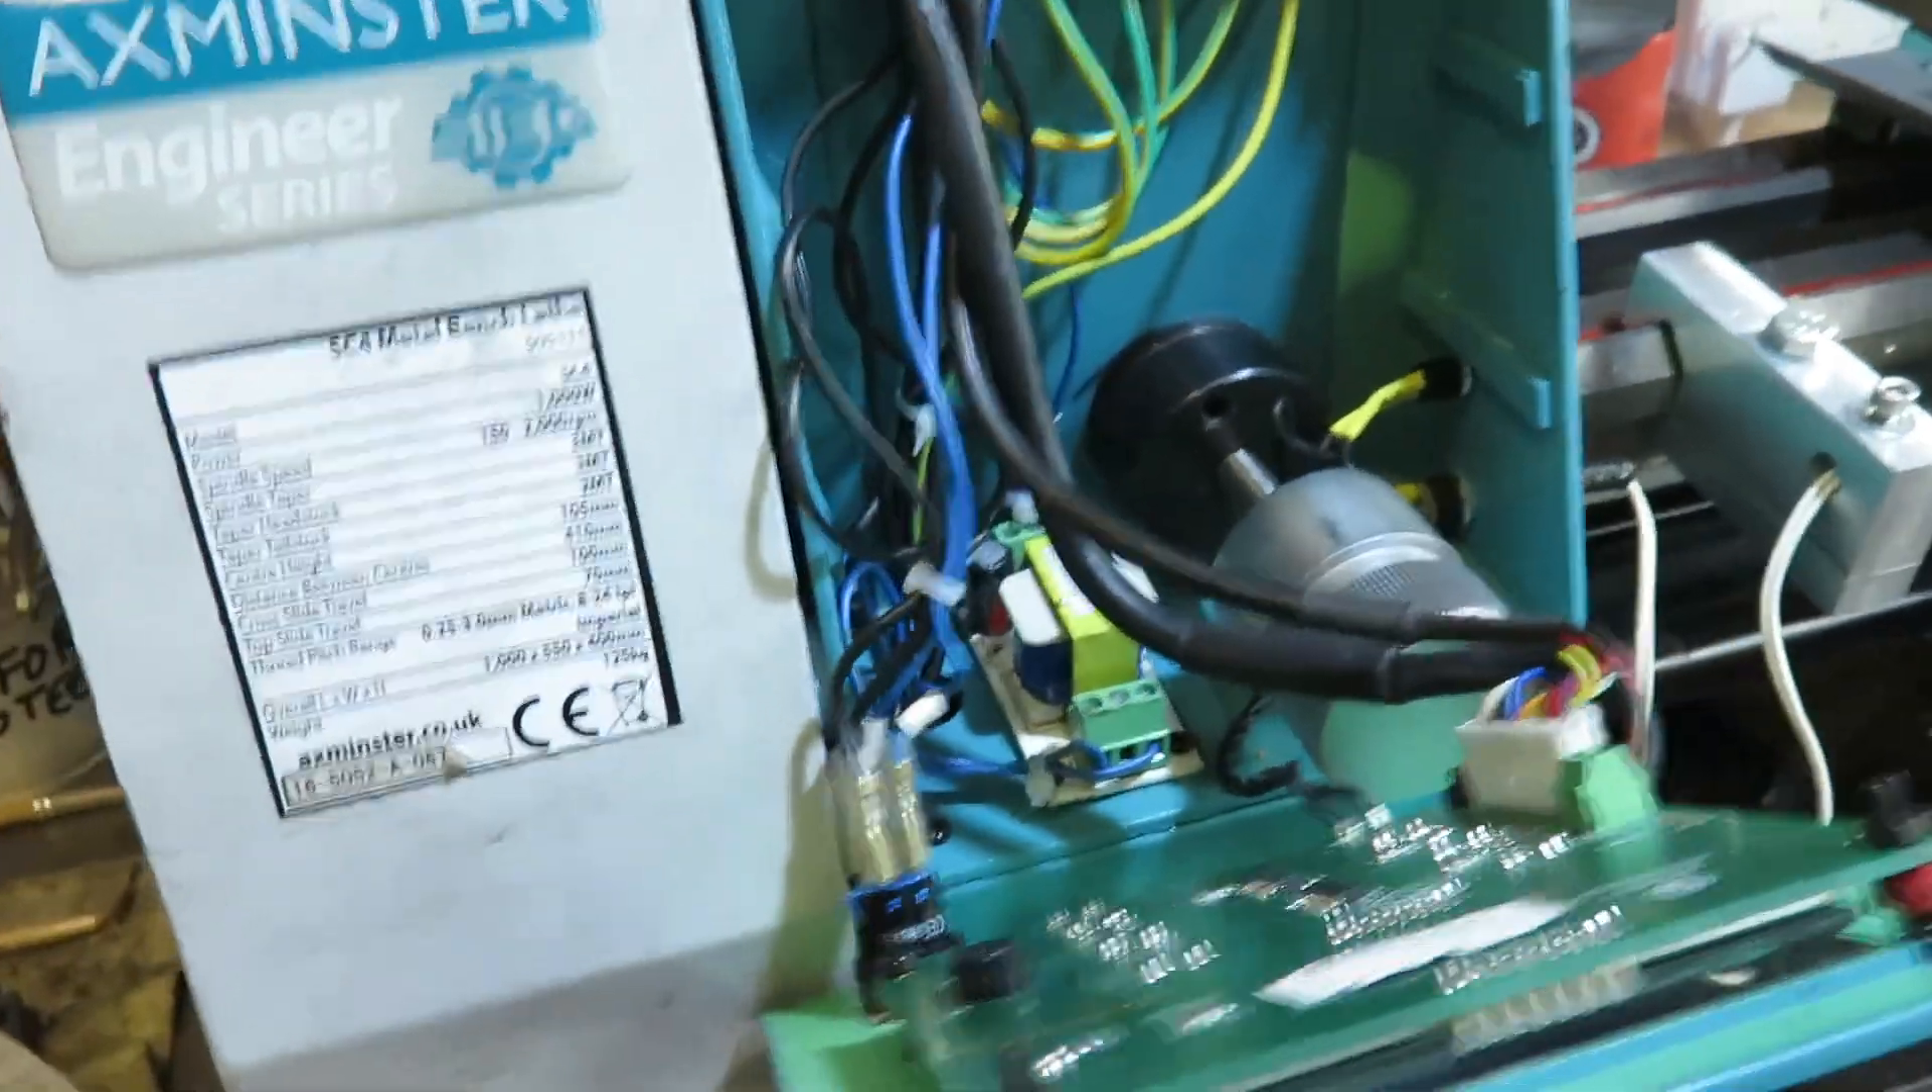This is the front panel removed.